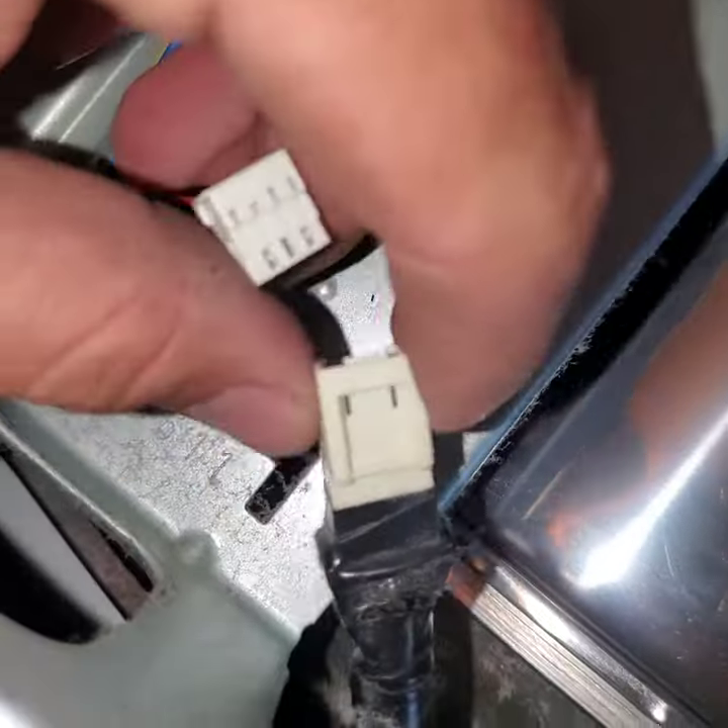Alright, what I've already done is I've already disconnected this wire, because this wire clearly goes to the control panel.